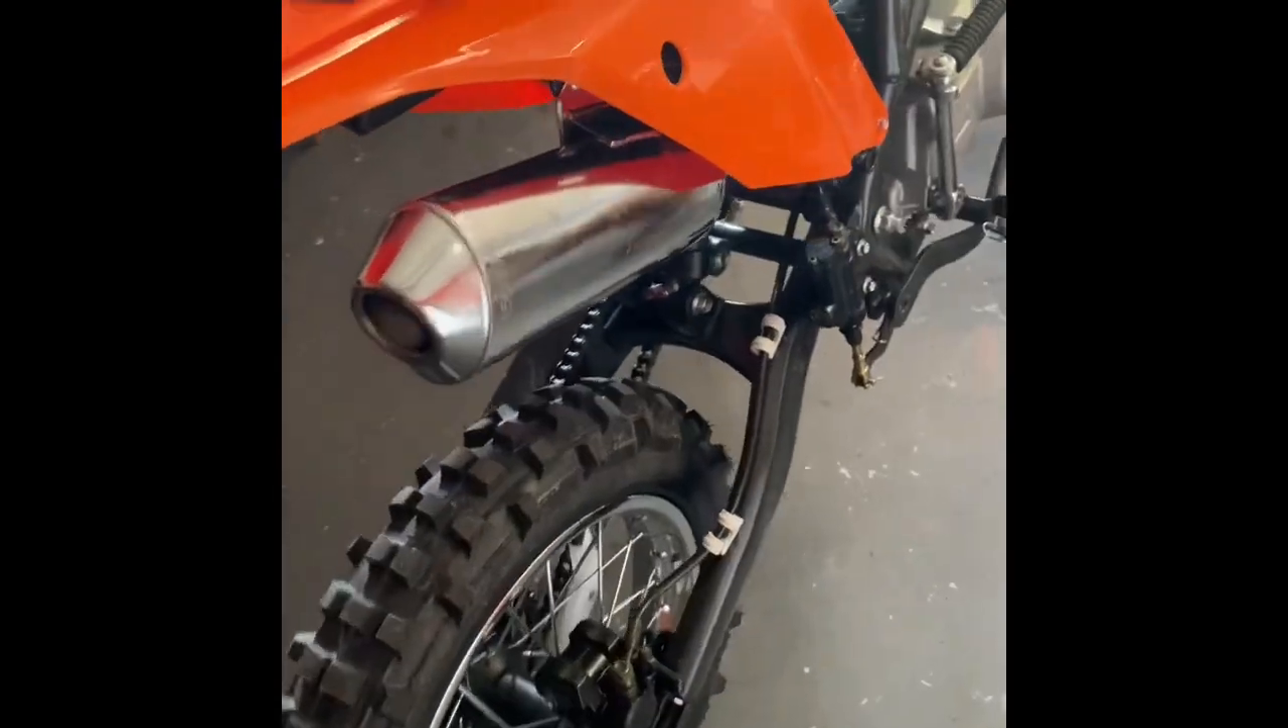Finished up the muffler and got it installed back on the bike.